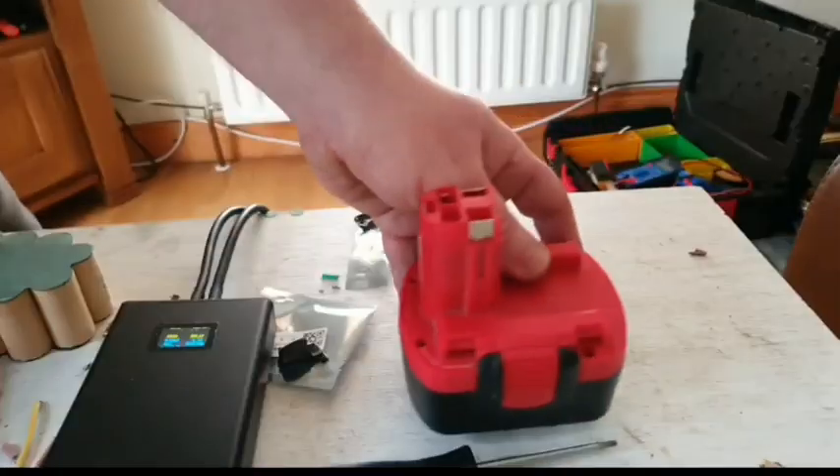Right all the battery's assembled now.